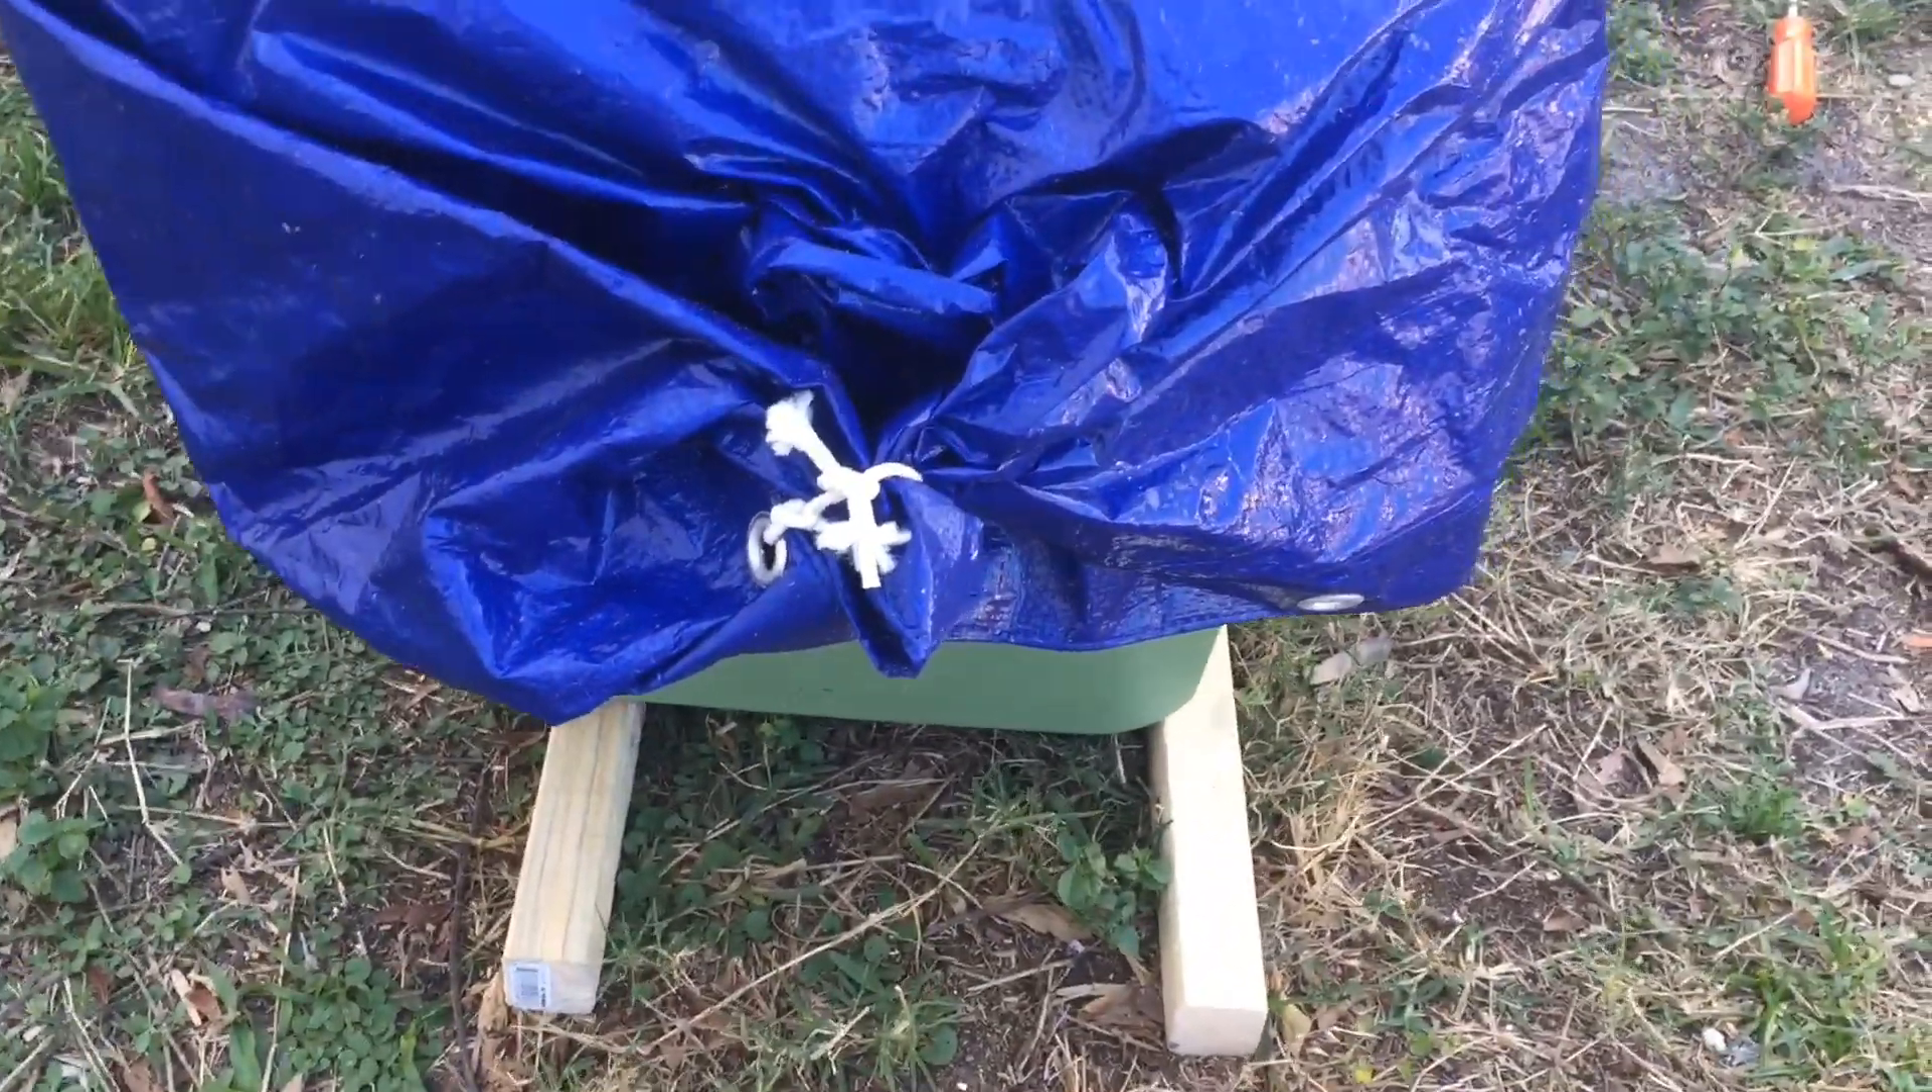So, got the tarp laid on top. Gonna put the top rails on in a second.